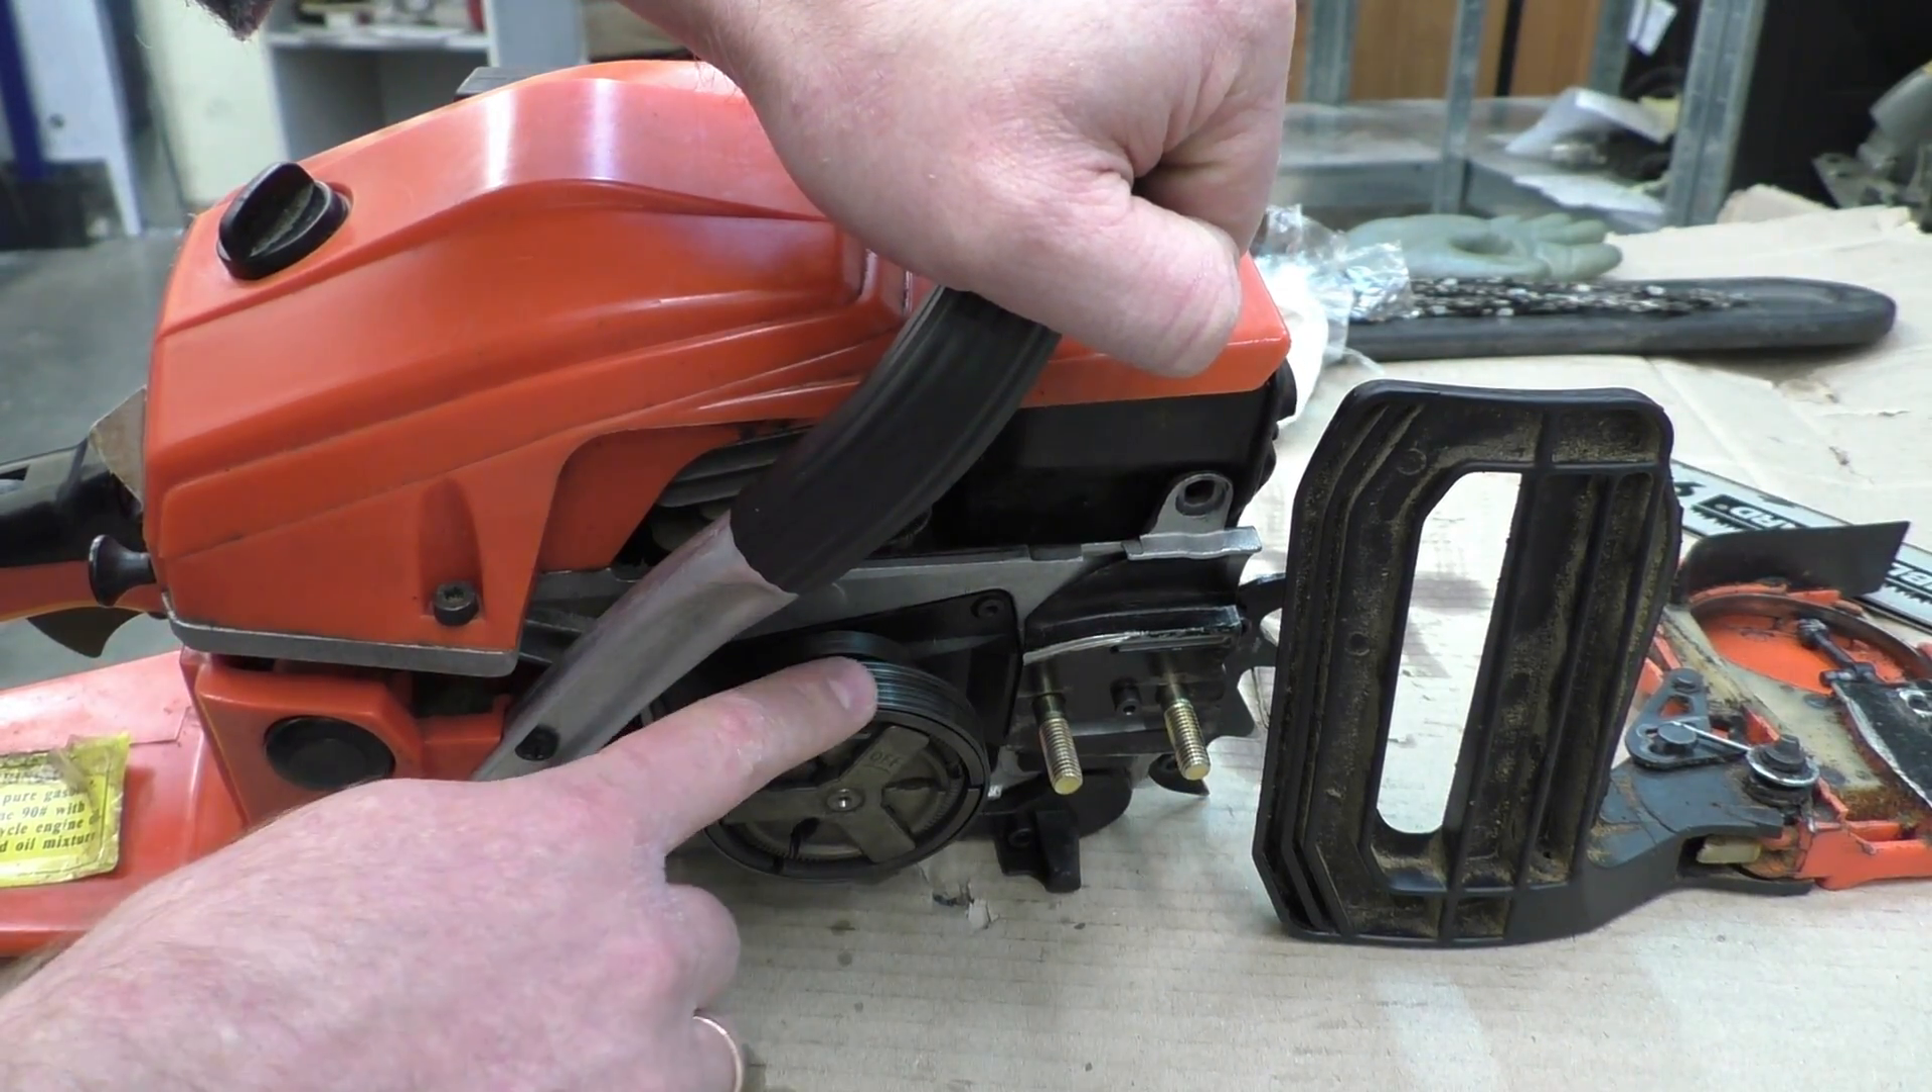Итак, шпильки, новые шпильки, фиксации шины стоят уже на месте.